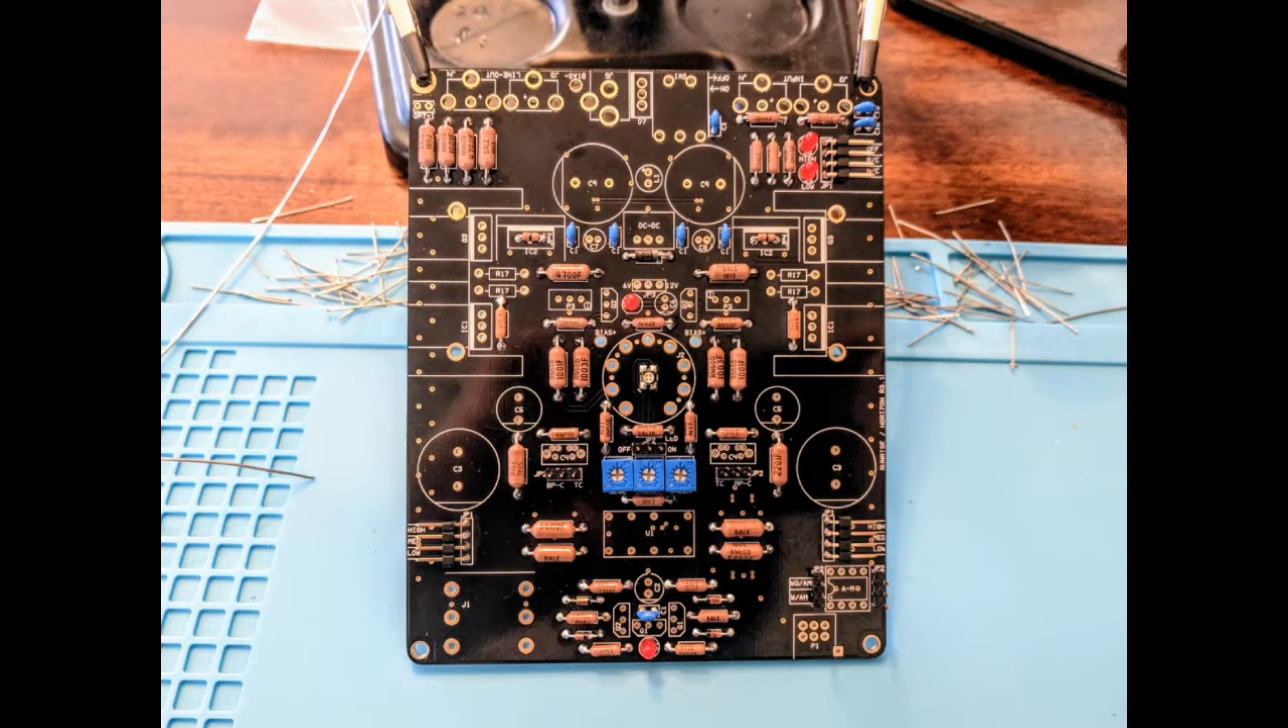All right we got all of the resistors and diodes in and now the small capacitors and some of the other small components are done and we're going to move on up to the mid-sized components.